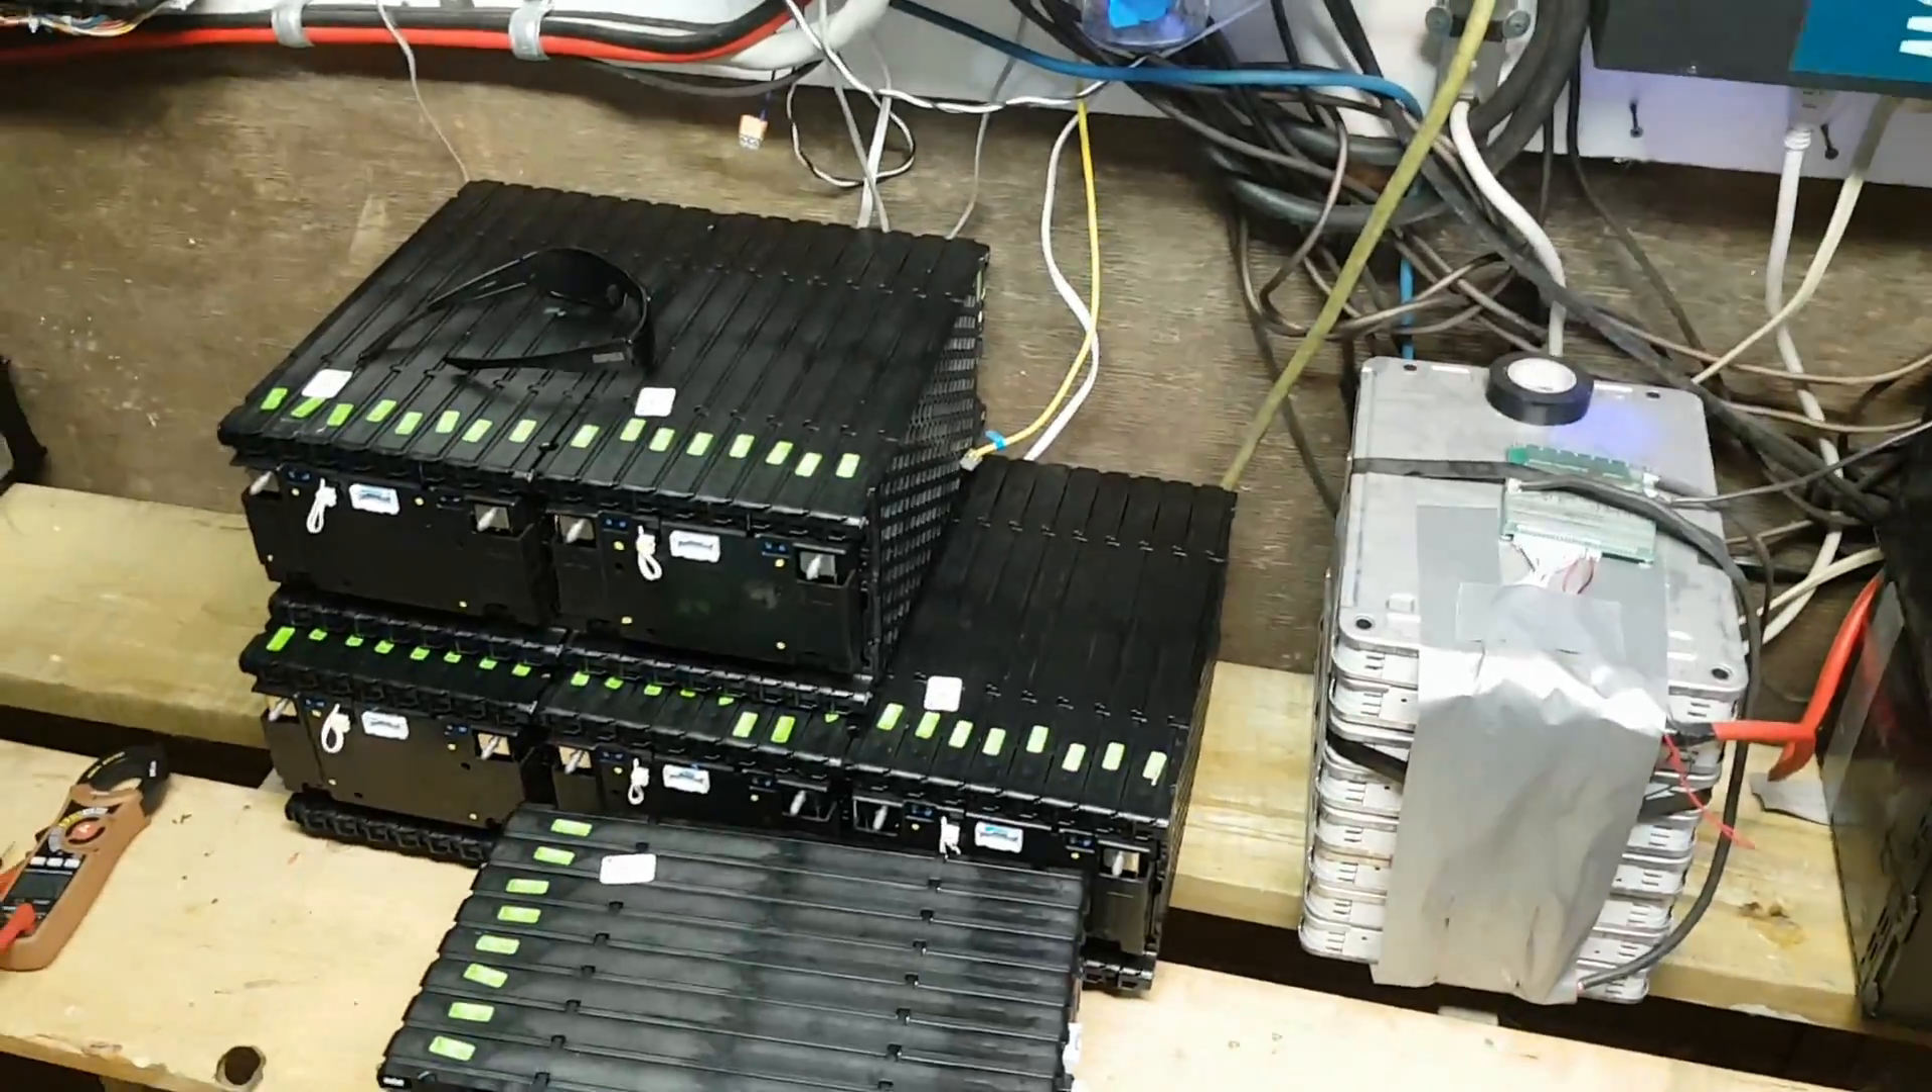Got some more batteries to hook up. Still have these to hook up.